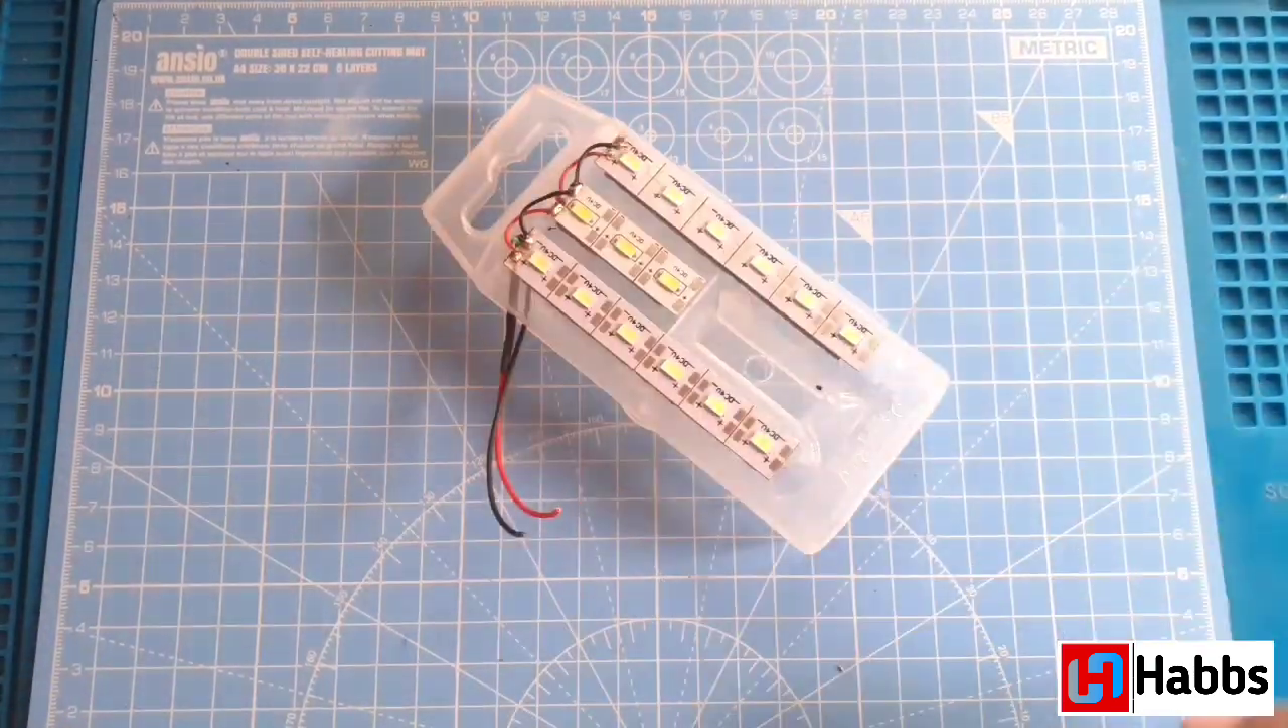Now we have completed the leds wire.